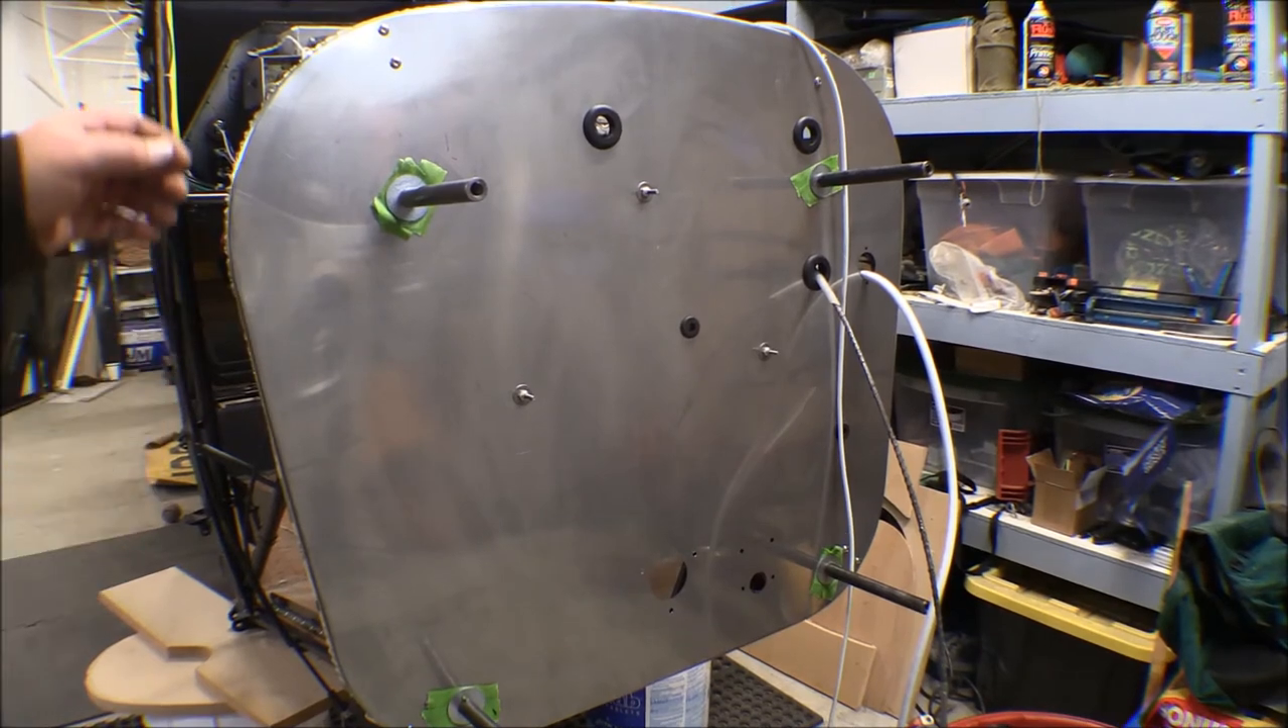I've put the firewall back on.